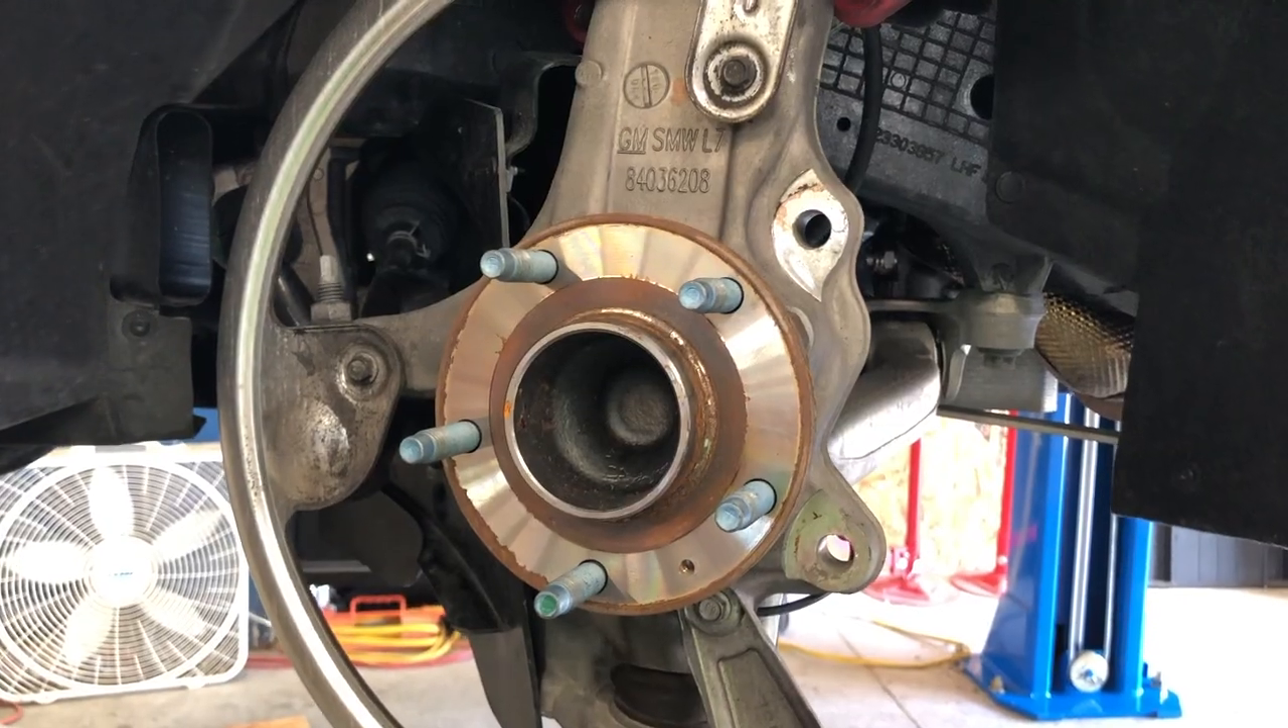So there's what your hub looks like when the rotors off.